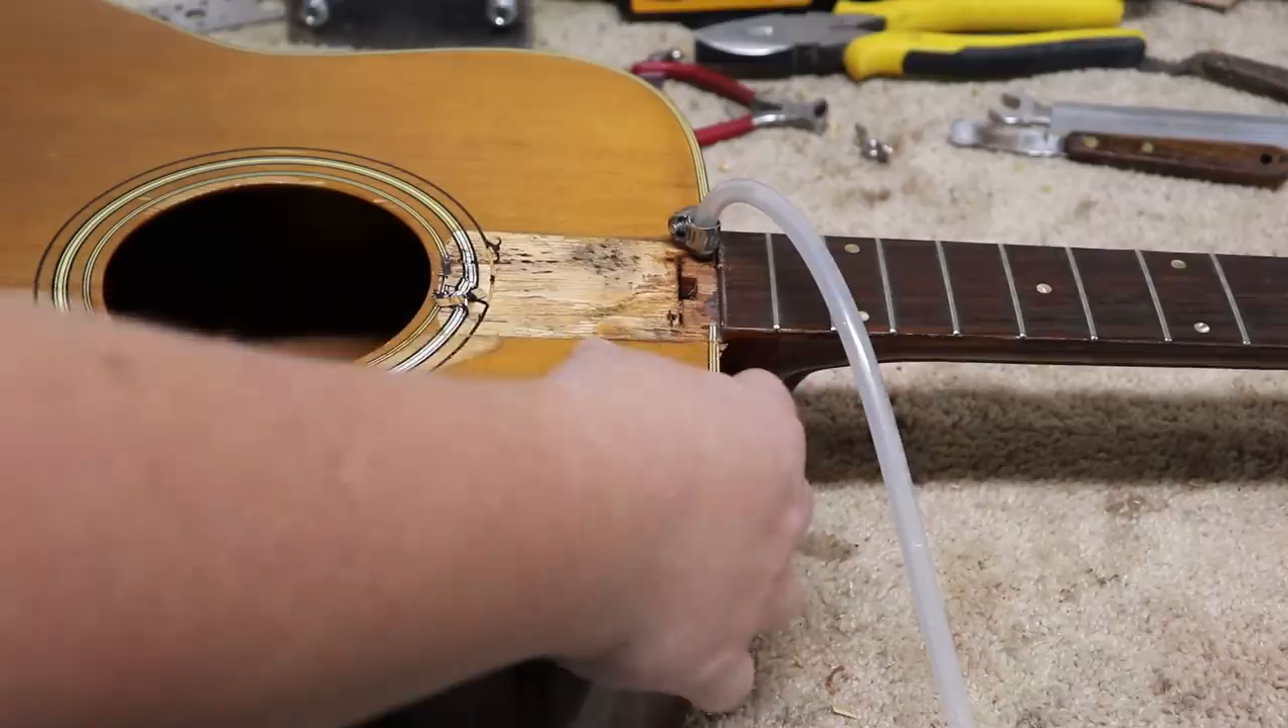We got this portion of the fretboard loose from the body and then Jerry came over and helped me.